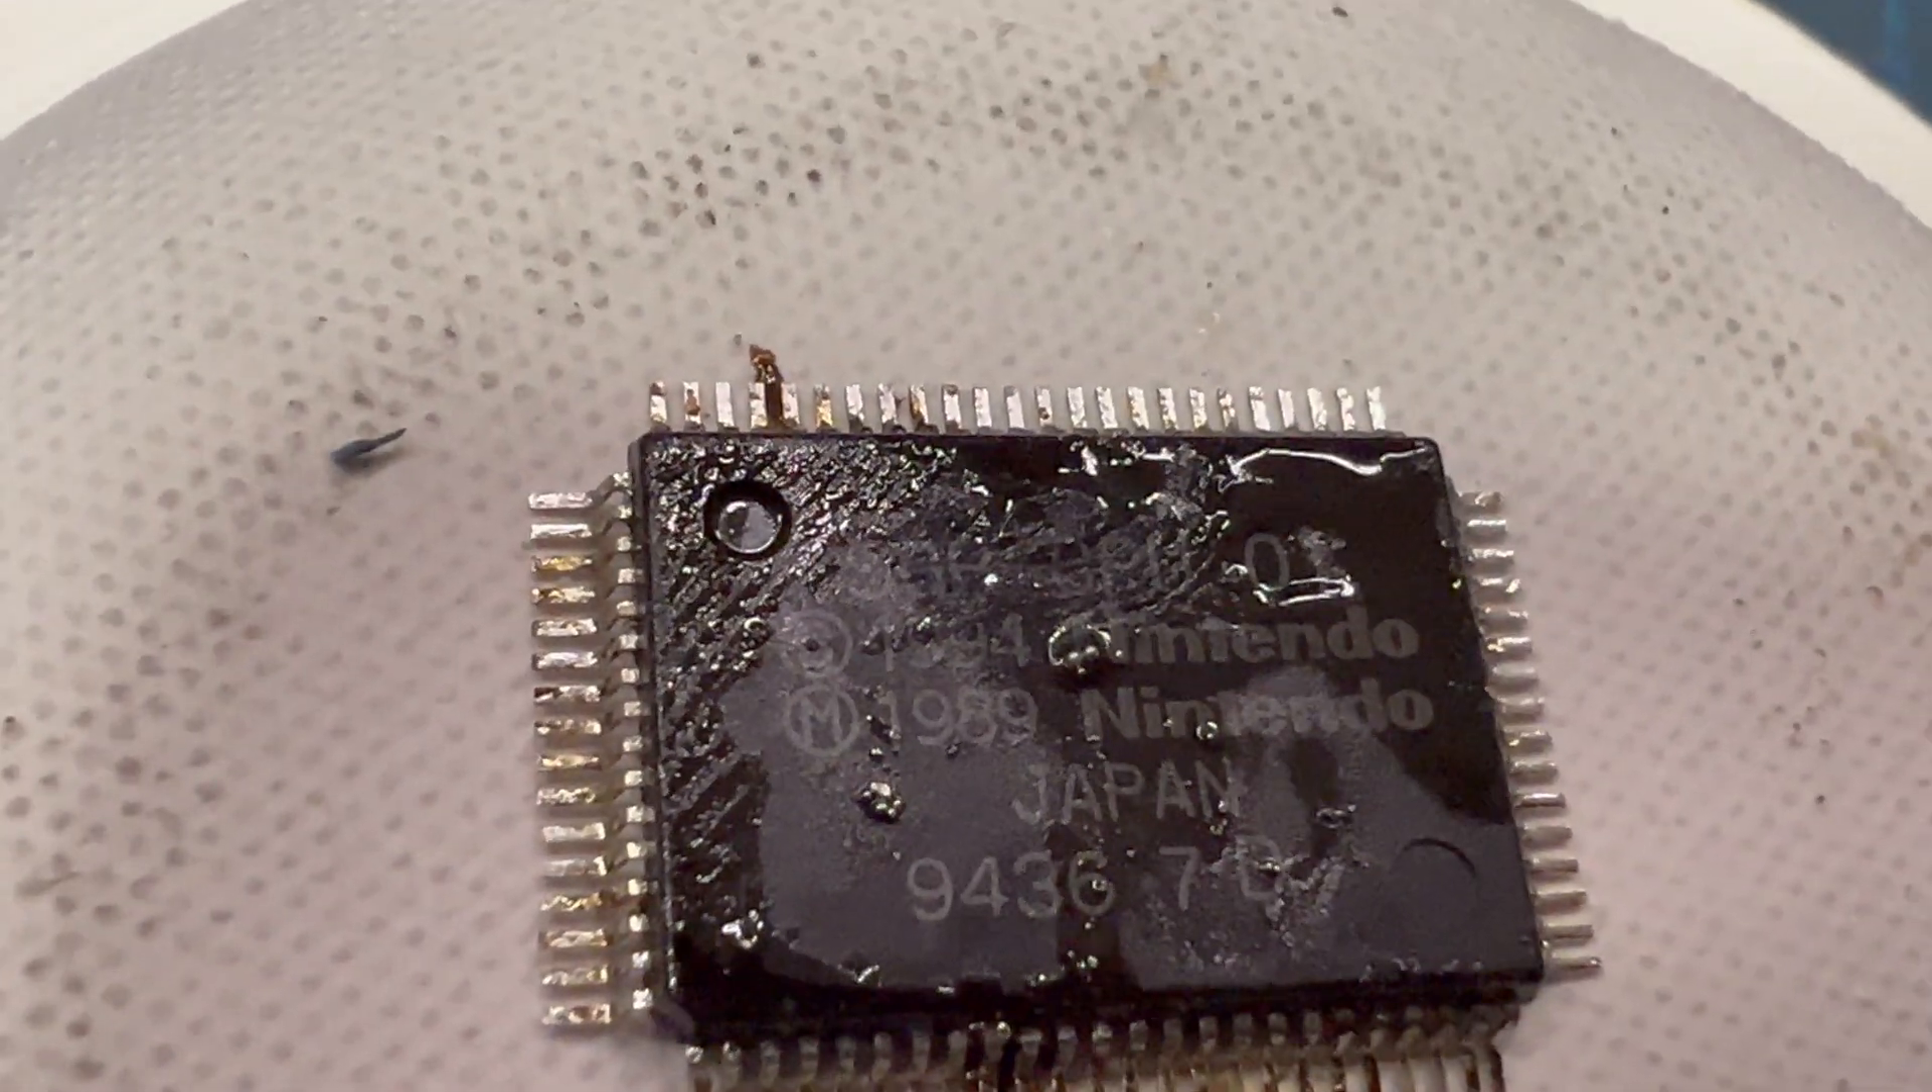So now you can see that all the pins are pretty much desoldered.